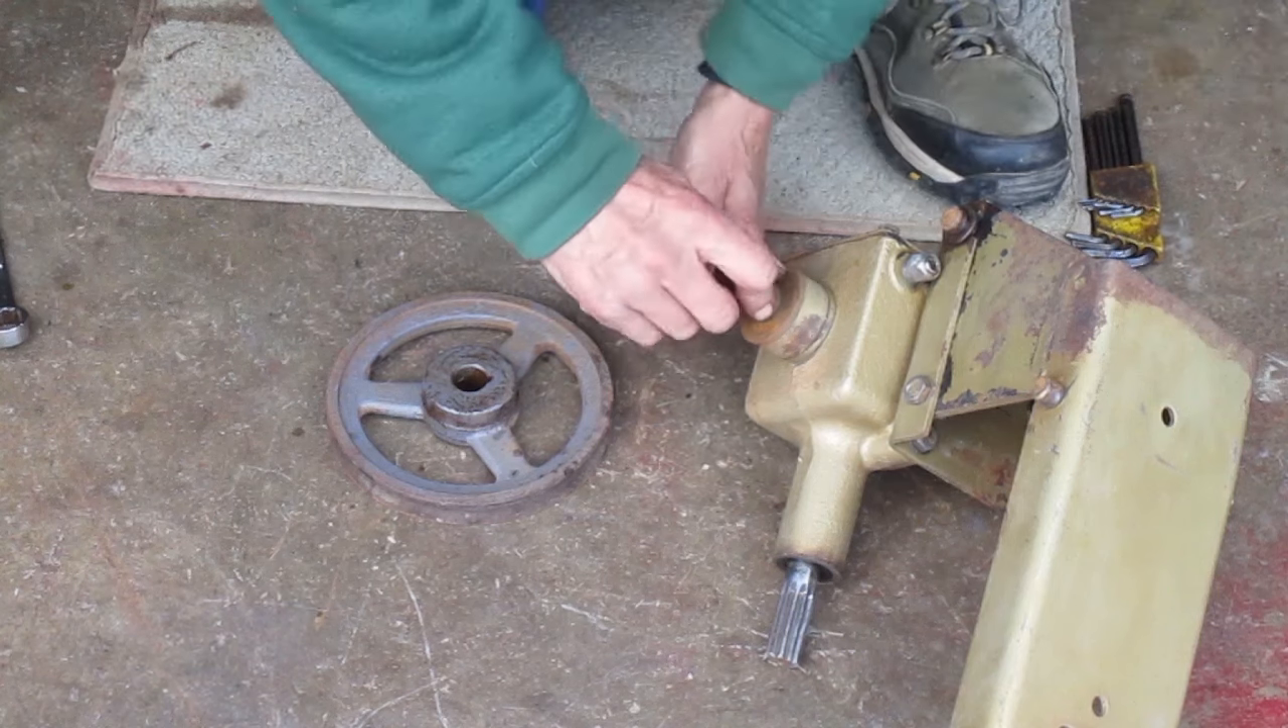I just got the pulley off.